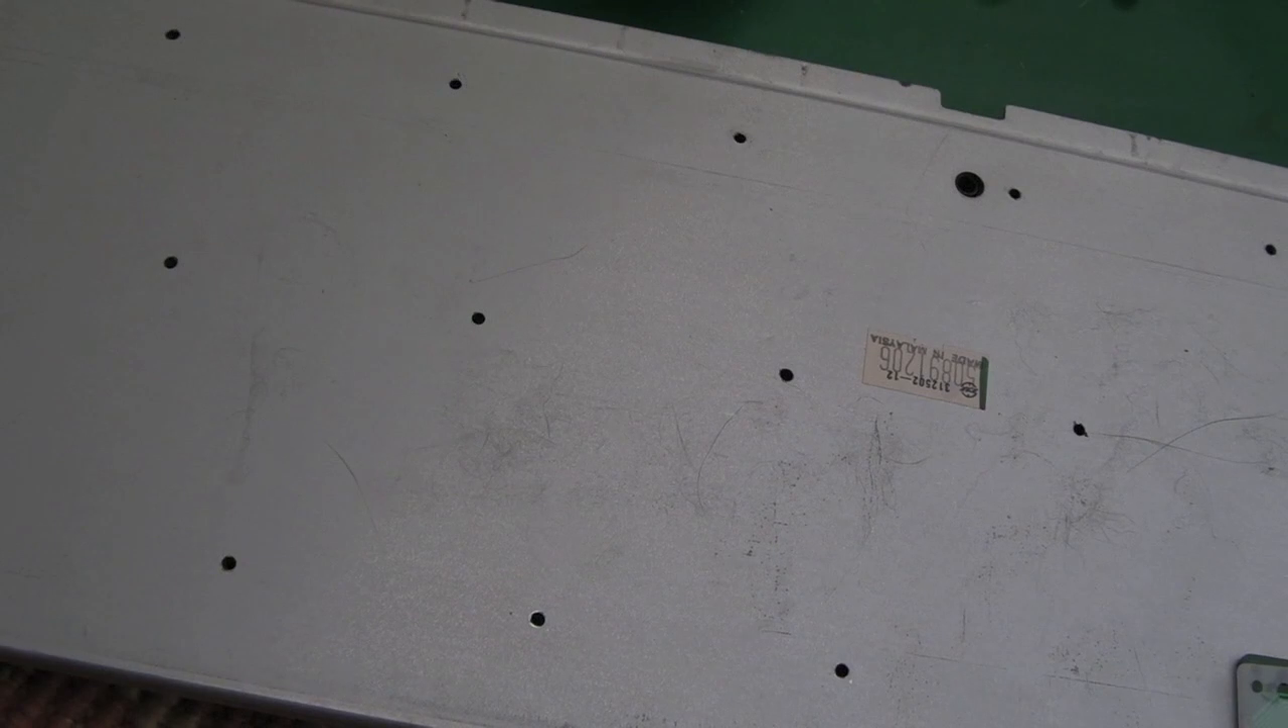So all the screws are off.